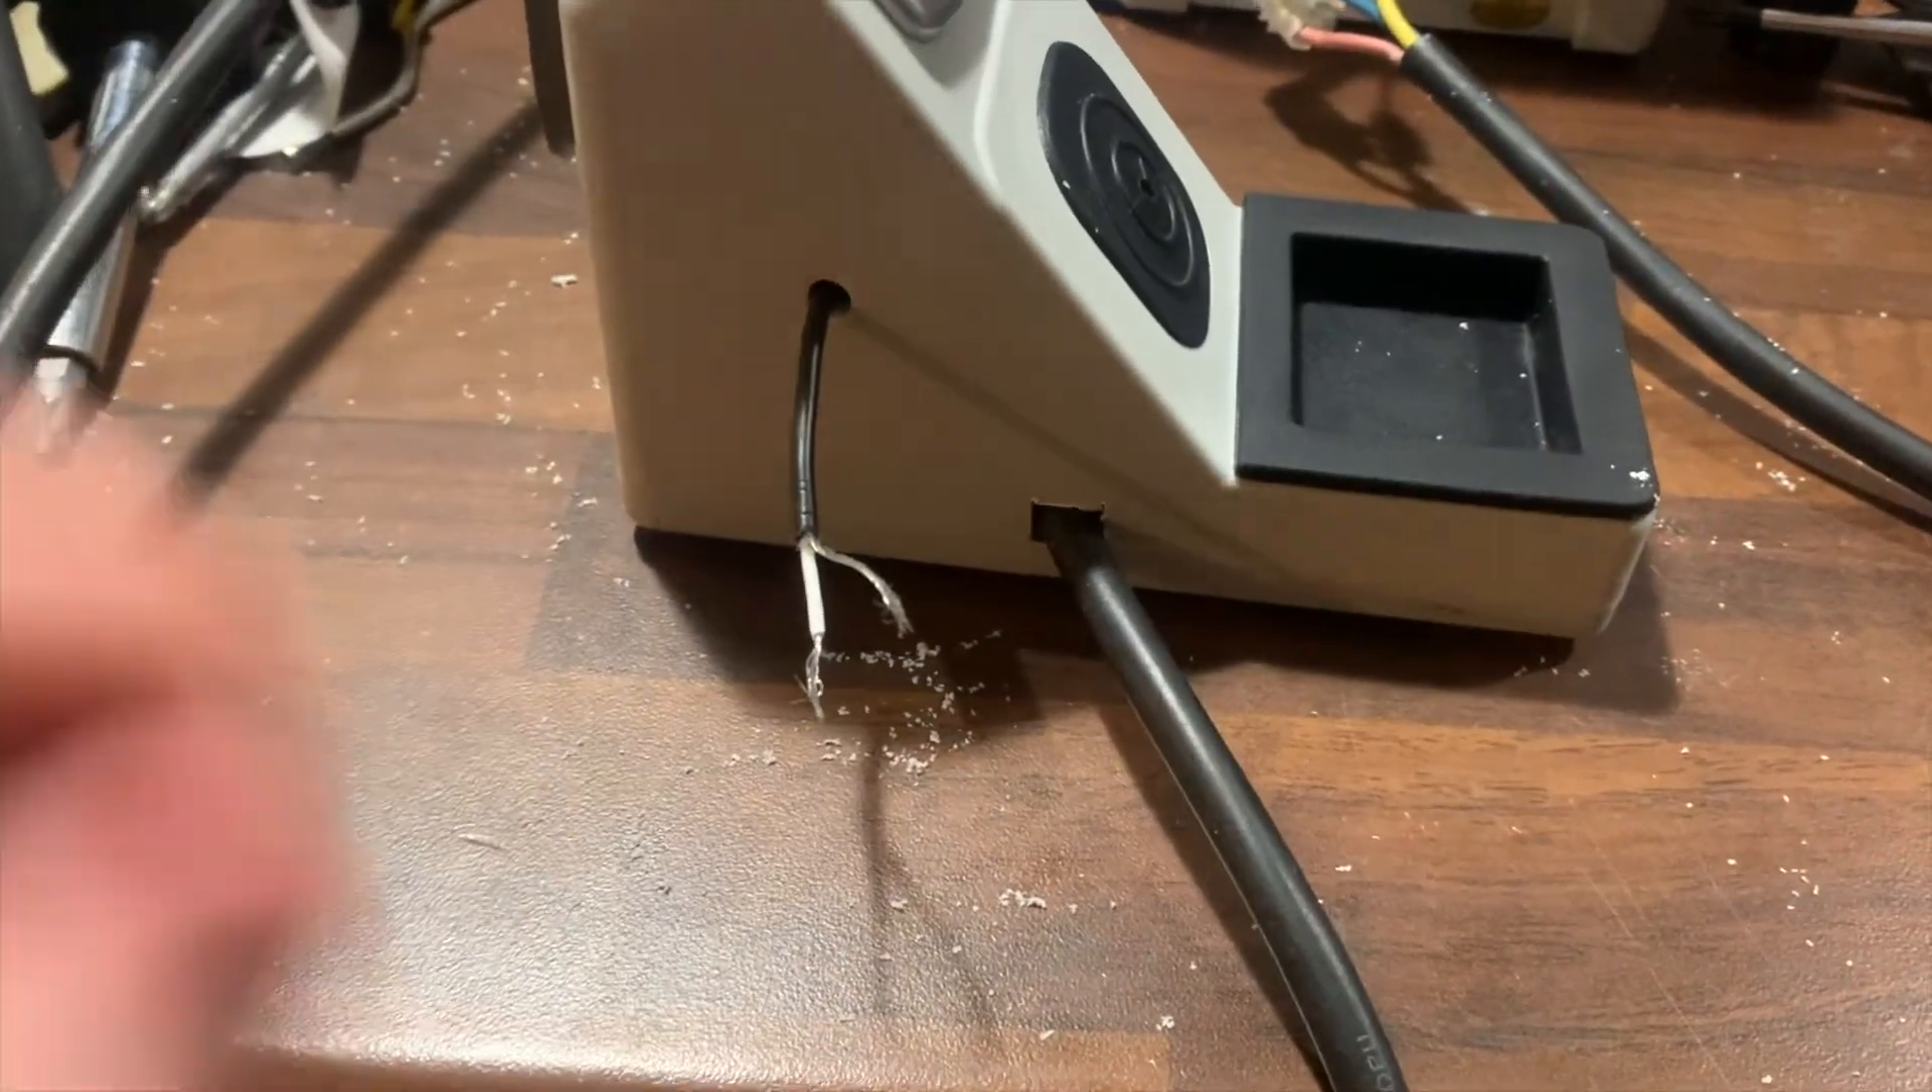I've run the cable from here, all the way to the stand, and in the side there, I've got the cable fed in the side.